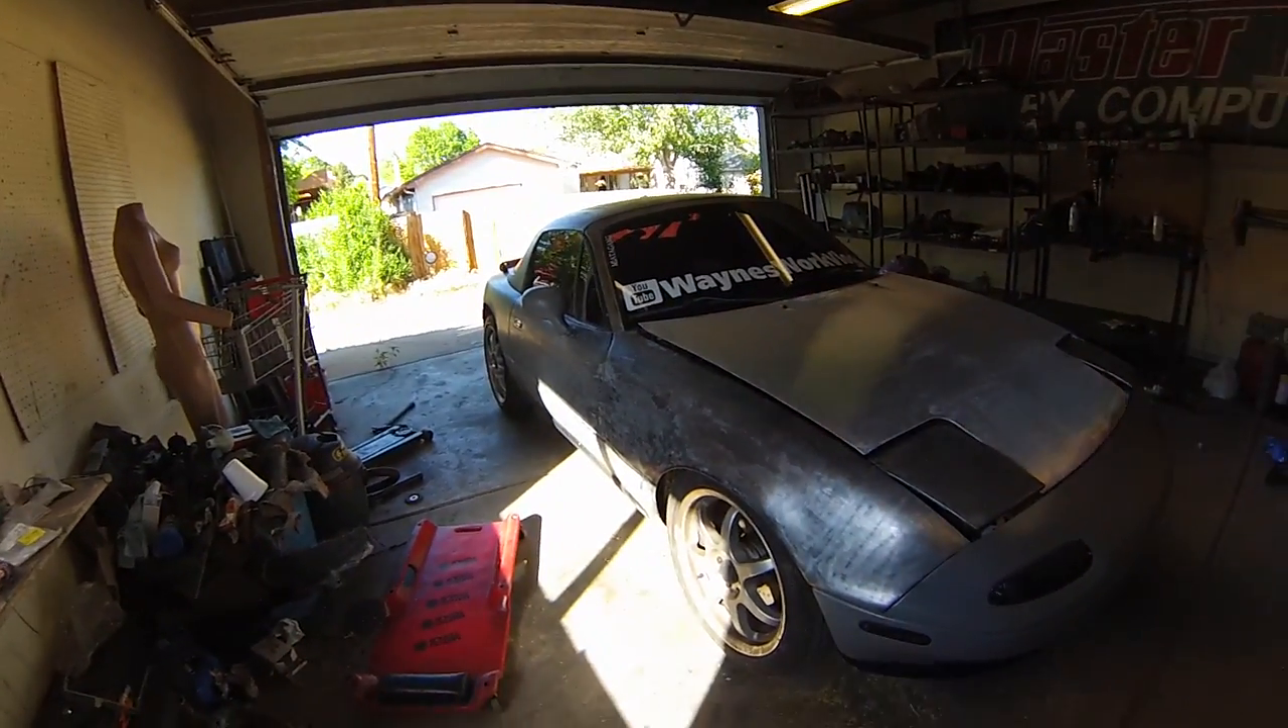And I even put the fenders back on.